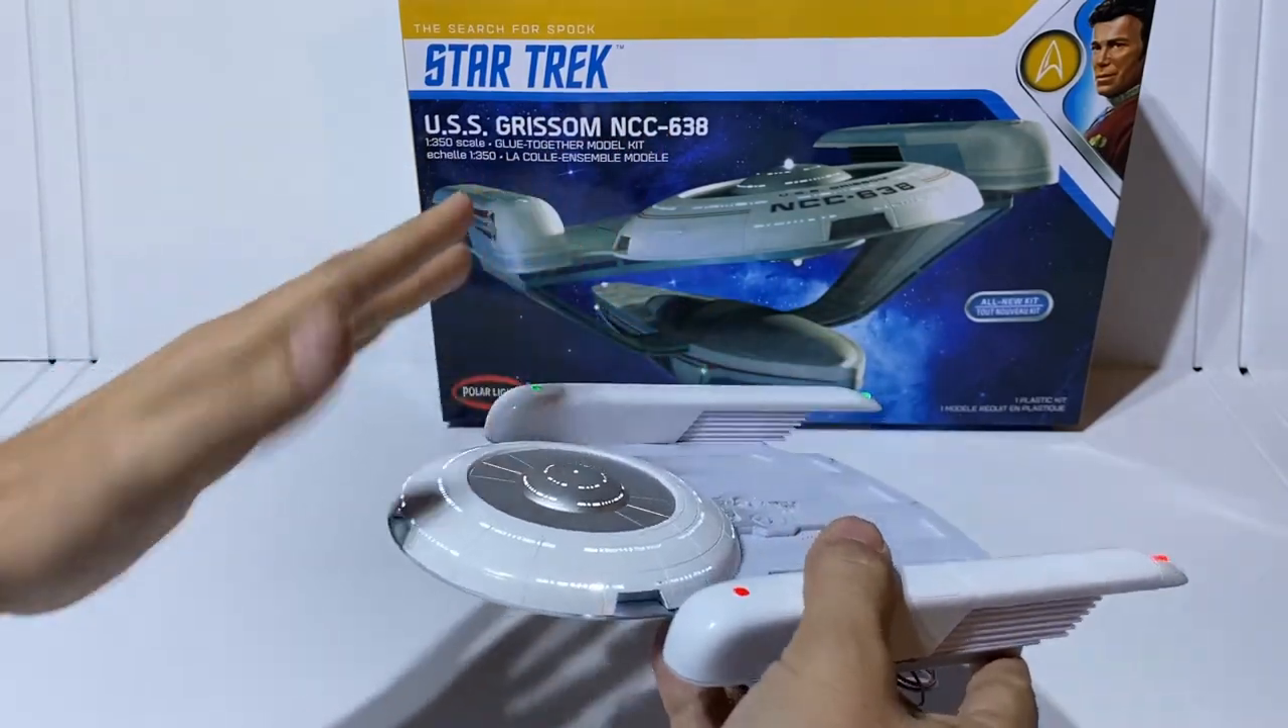I've built the dome, the platform, and the nacelles, and we put lights in it.